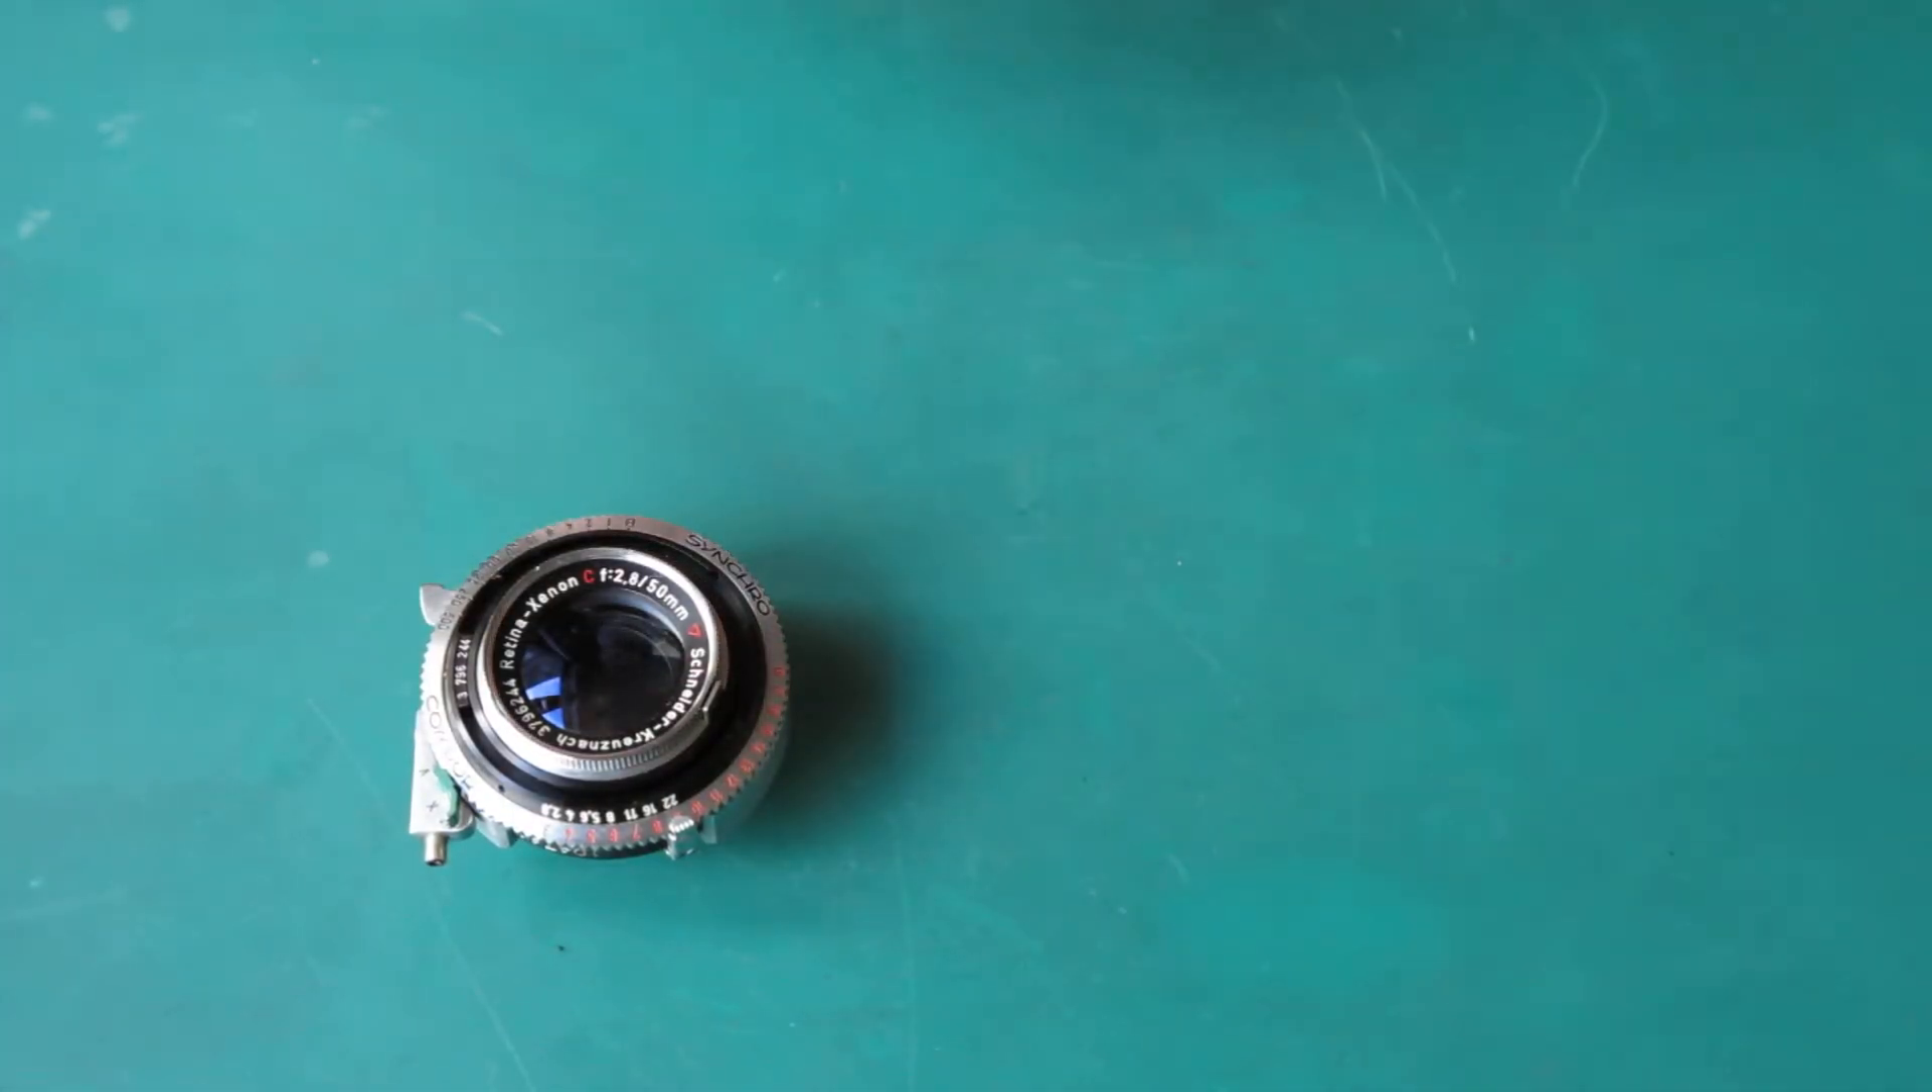So there's our shutter removed from the camera body.